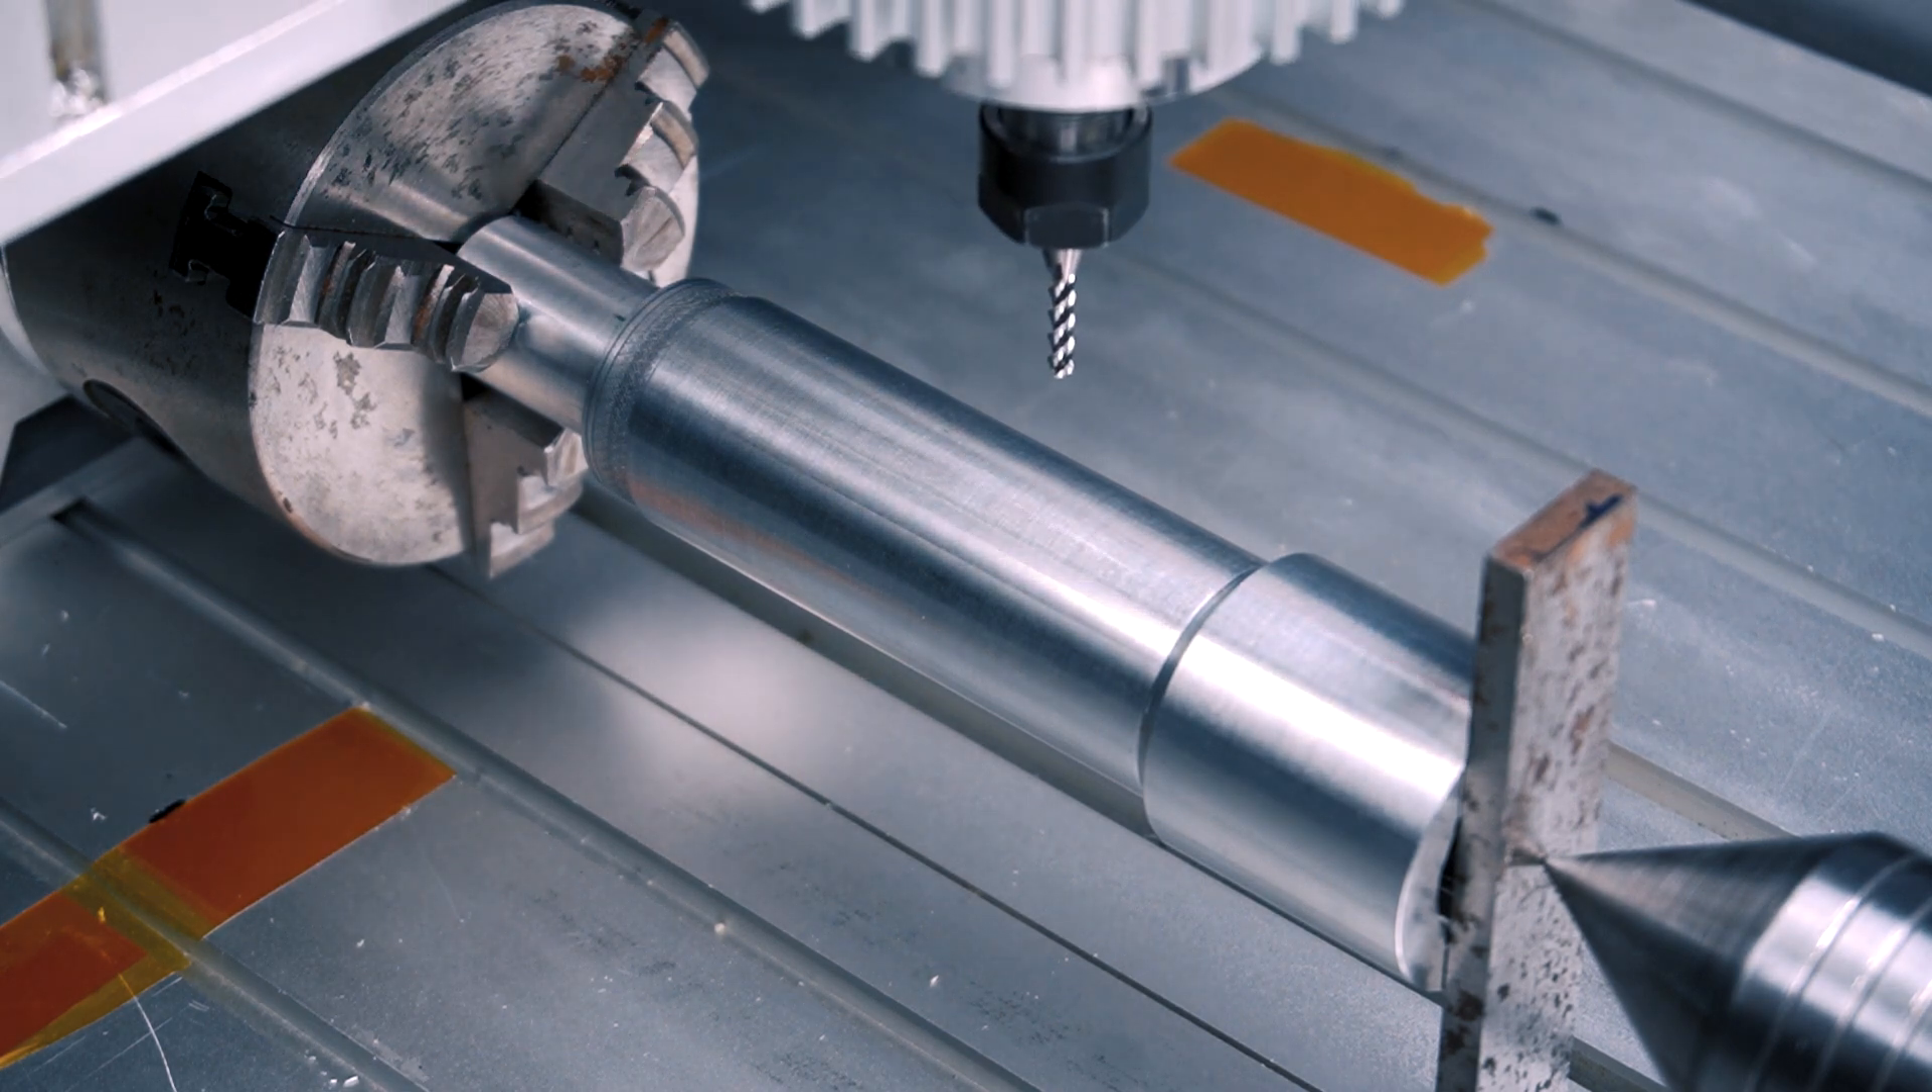Now I can remove the 3D probe and put the milling bit inside and the last thing I need to do before I can start the CNC program is to define the zero for the Z direction and I do this manually for now.